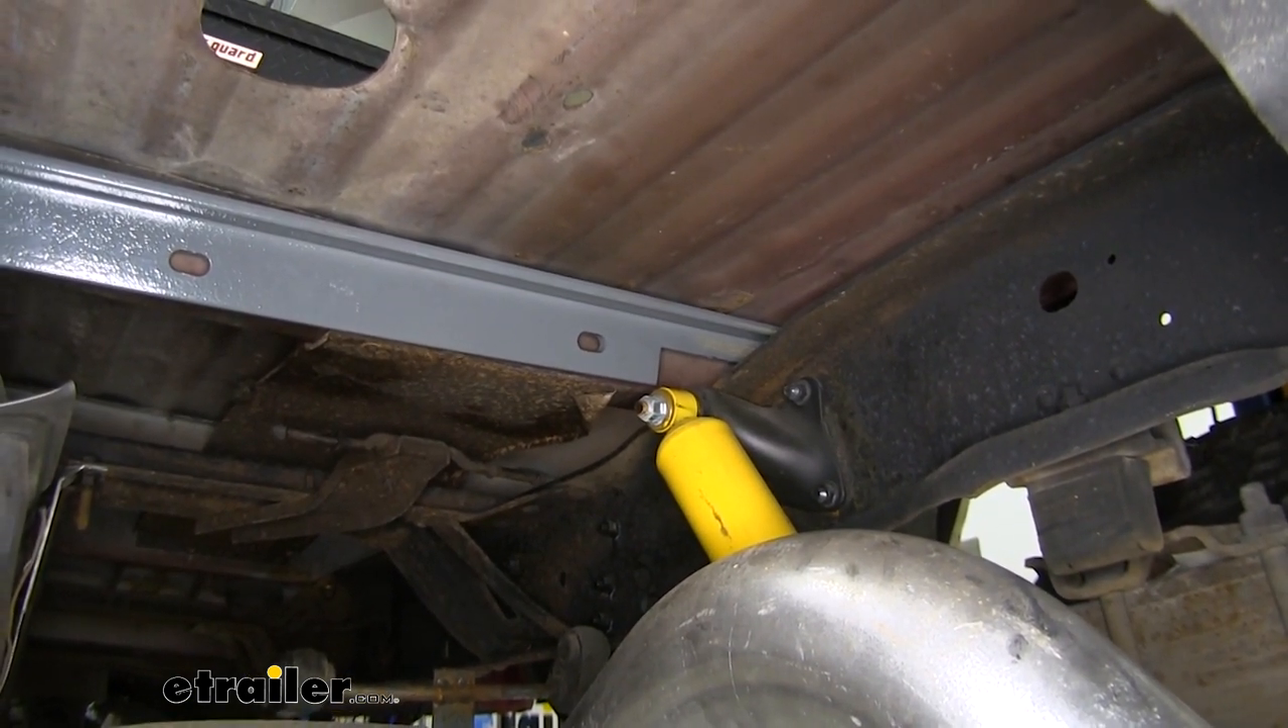We now have our cross member in position.